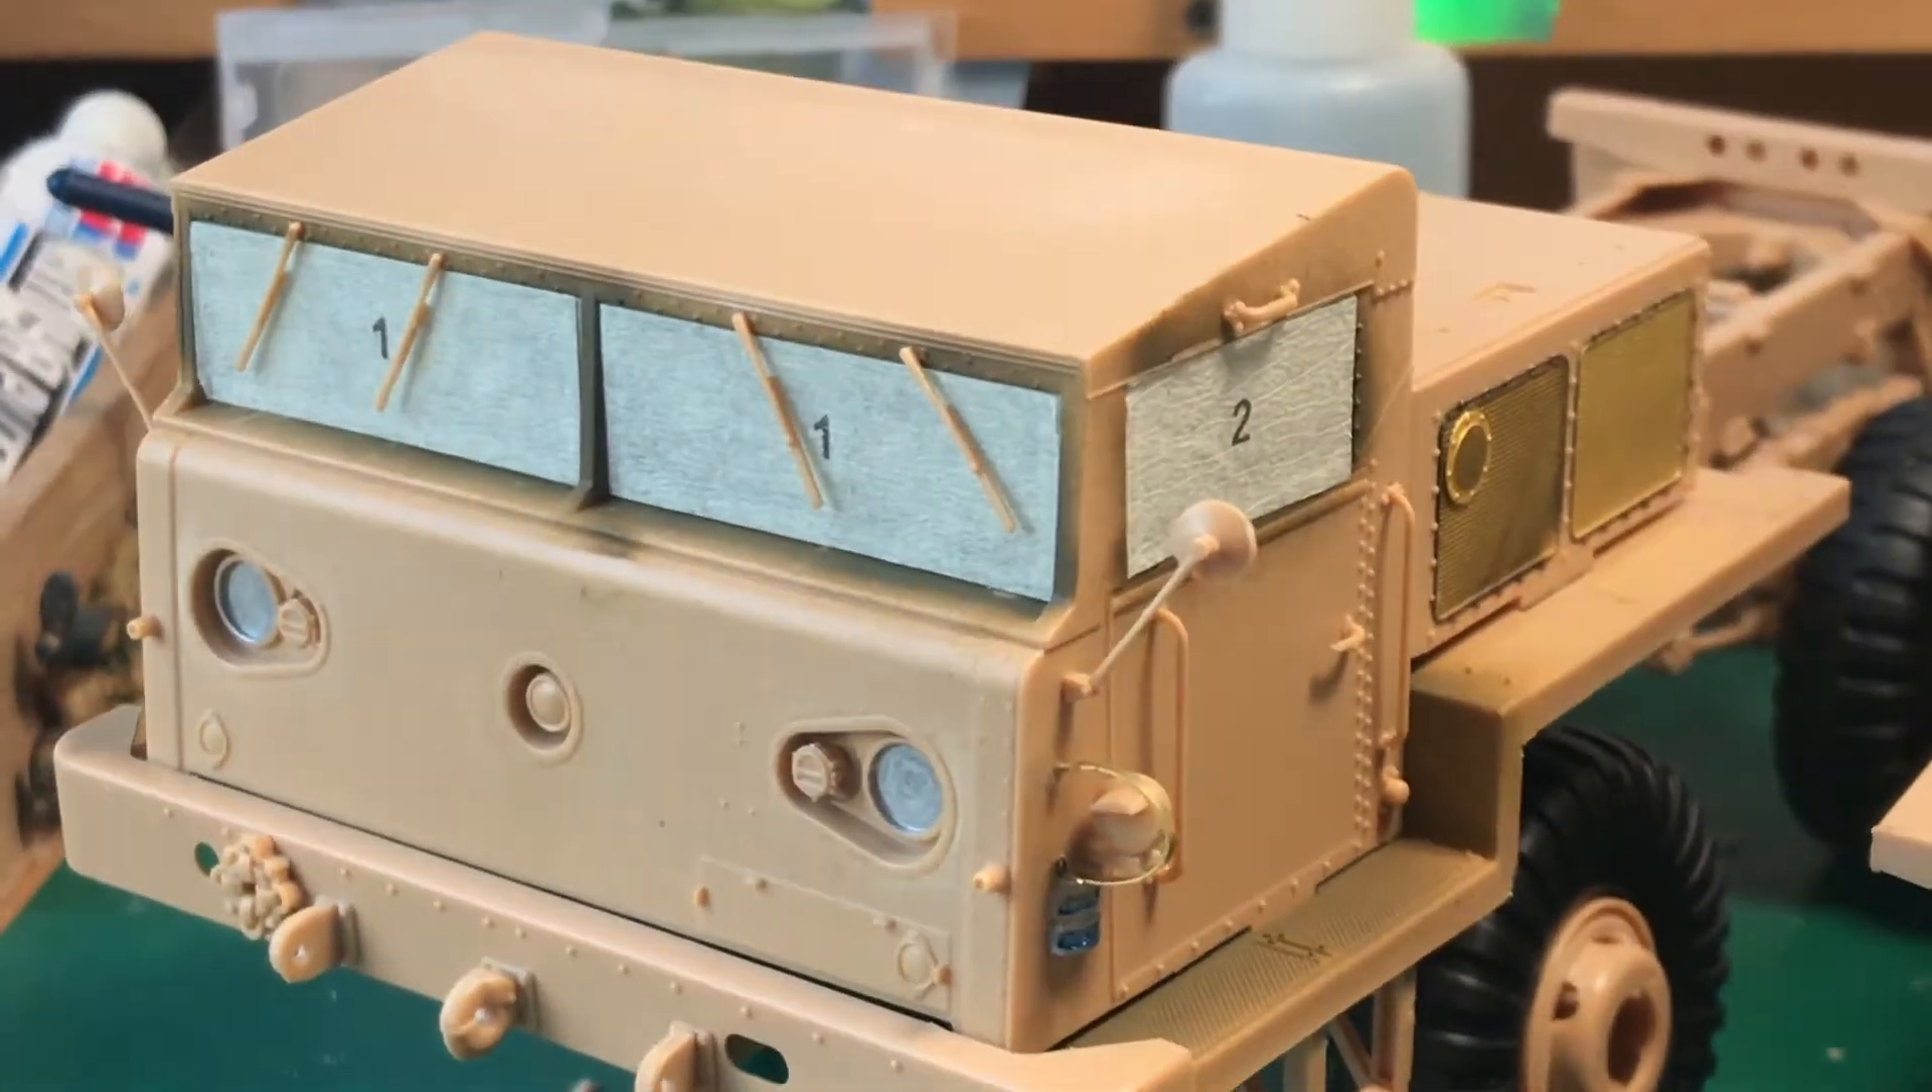And you can see the mirrors are in place.